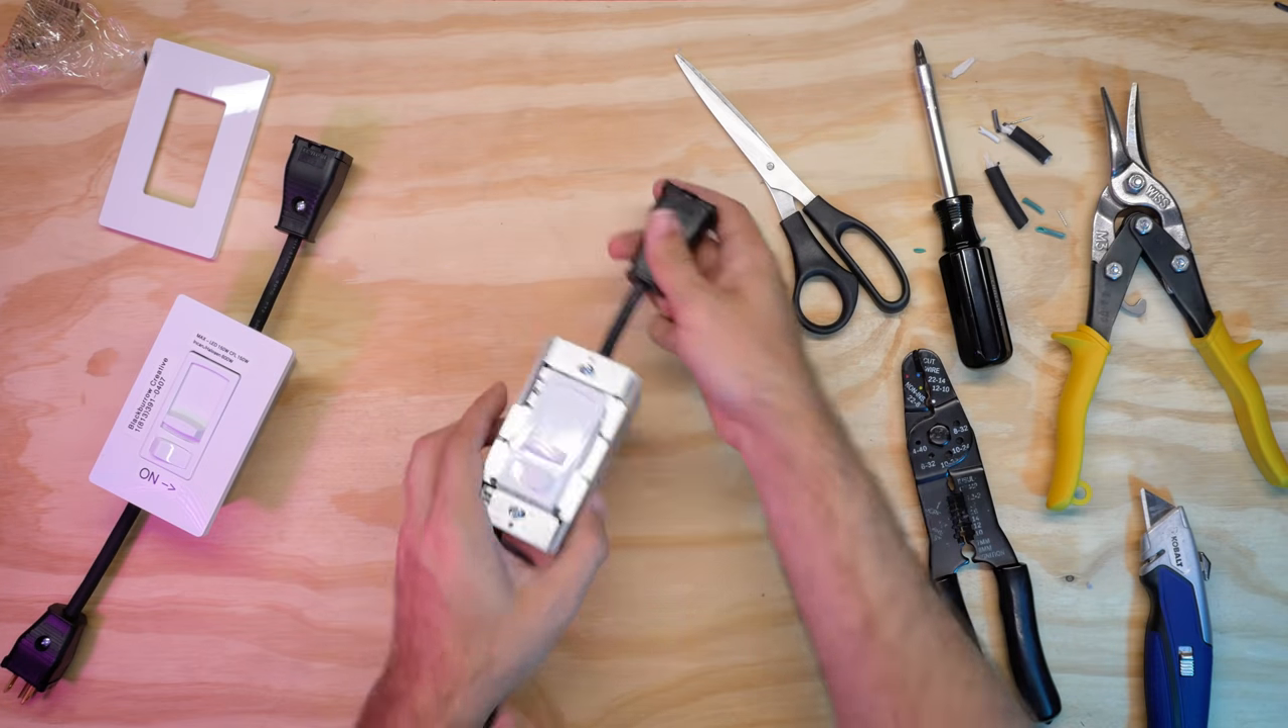And except for the wall plate, we're done.